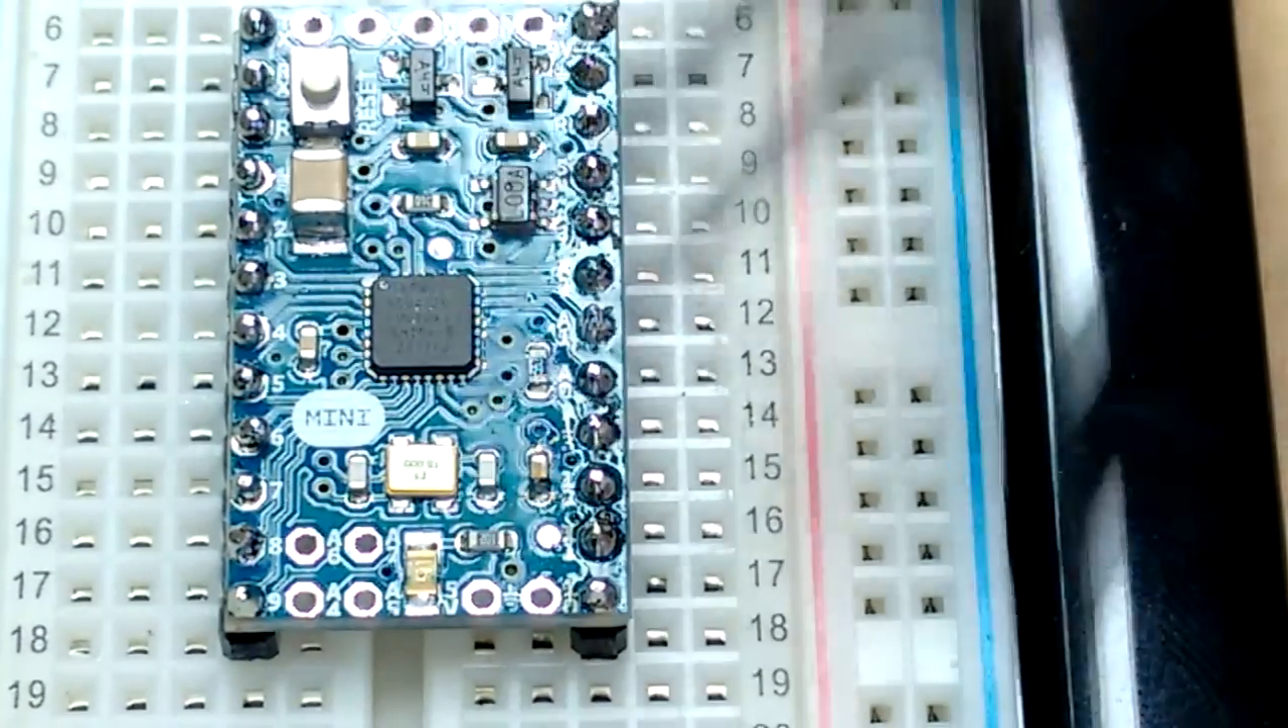So there we go we have a successfully soldered header pins on this Arduino mini.